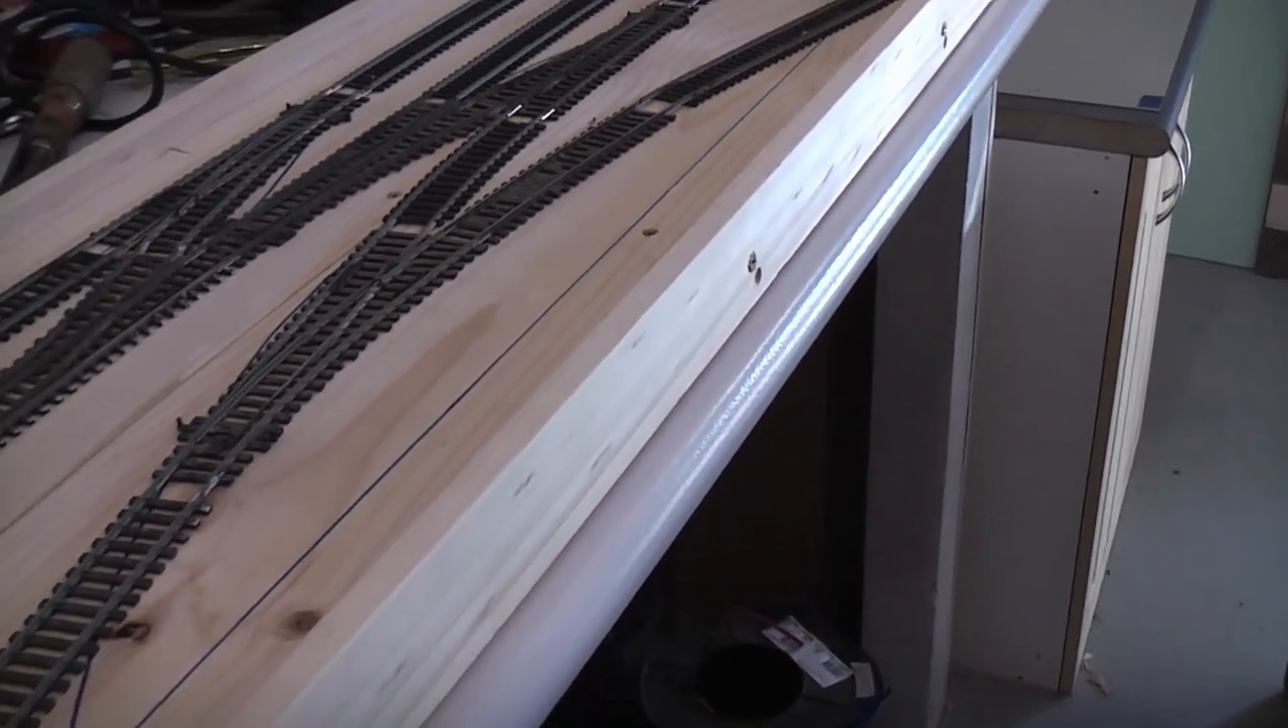I've got all the track down and i've put a little edge border around it like so.